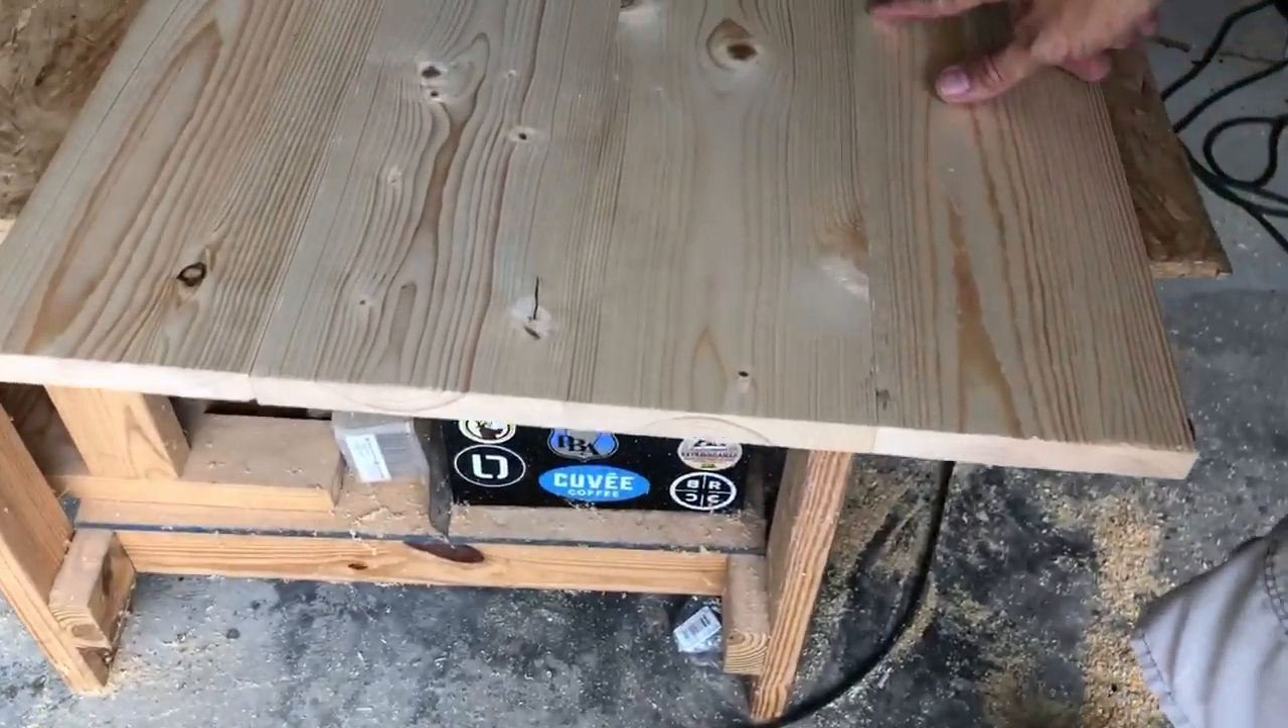So at this point, our tabletop is together.